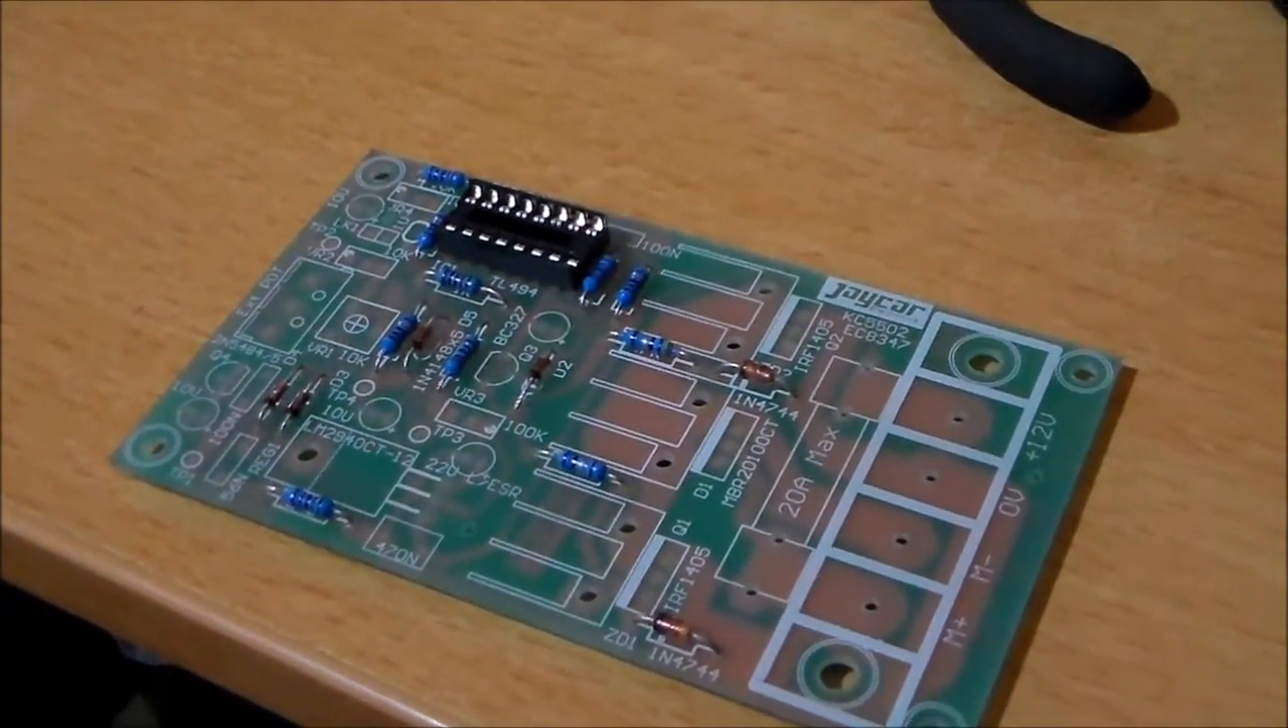Okay so there's the IC socket in place.